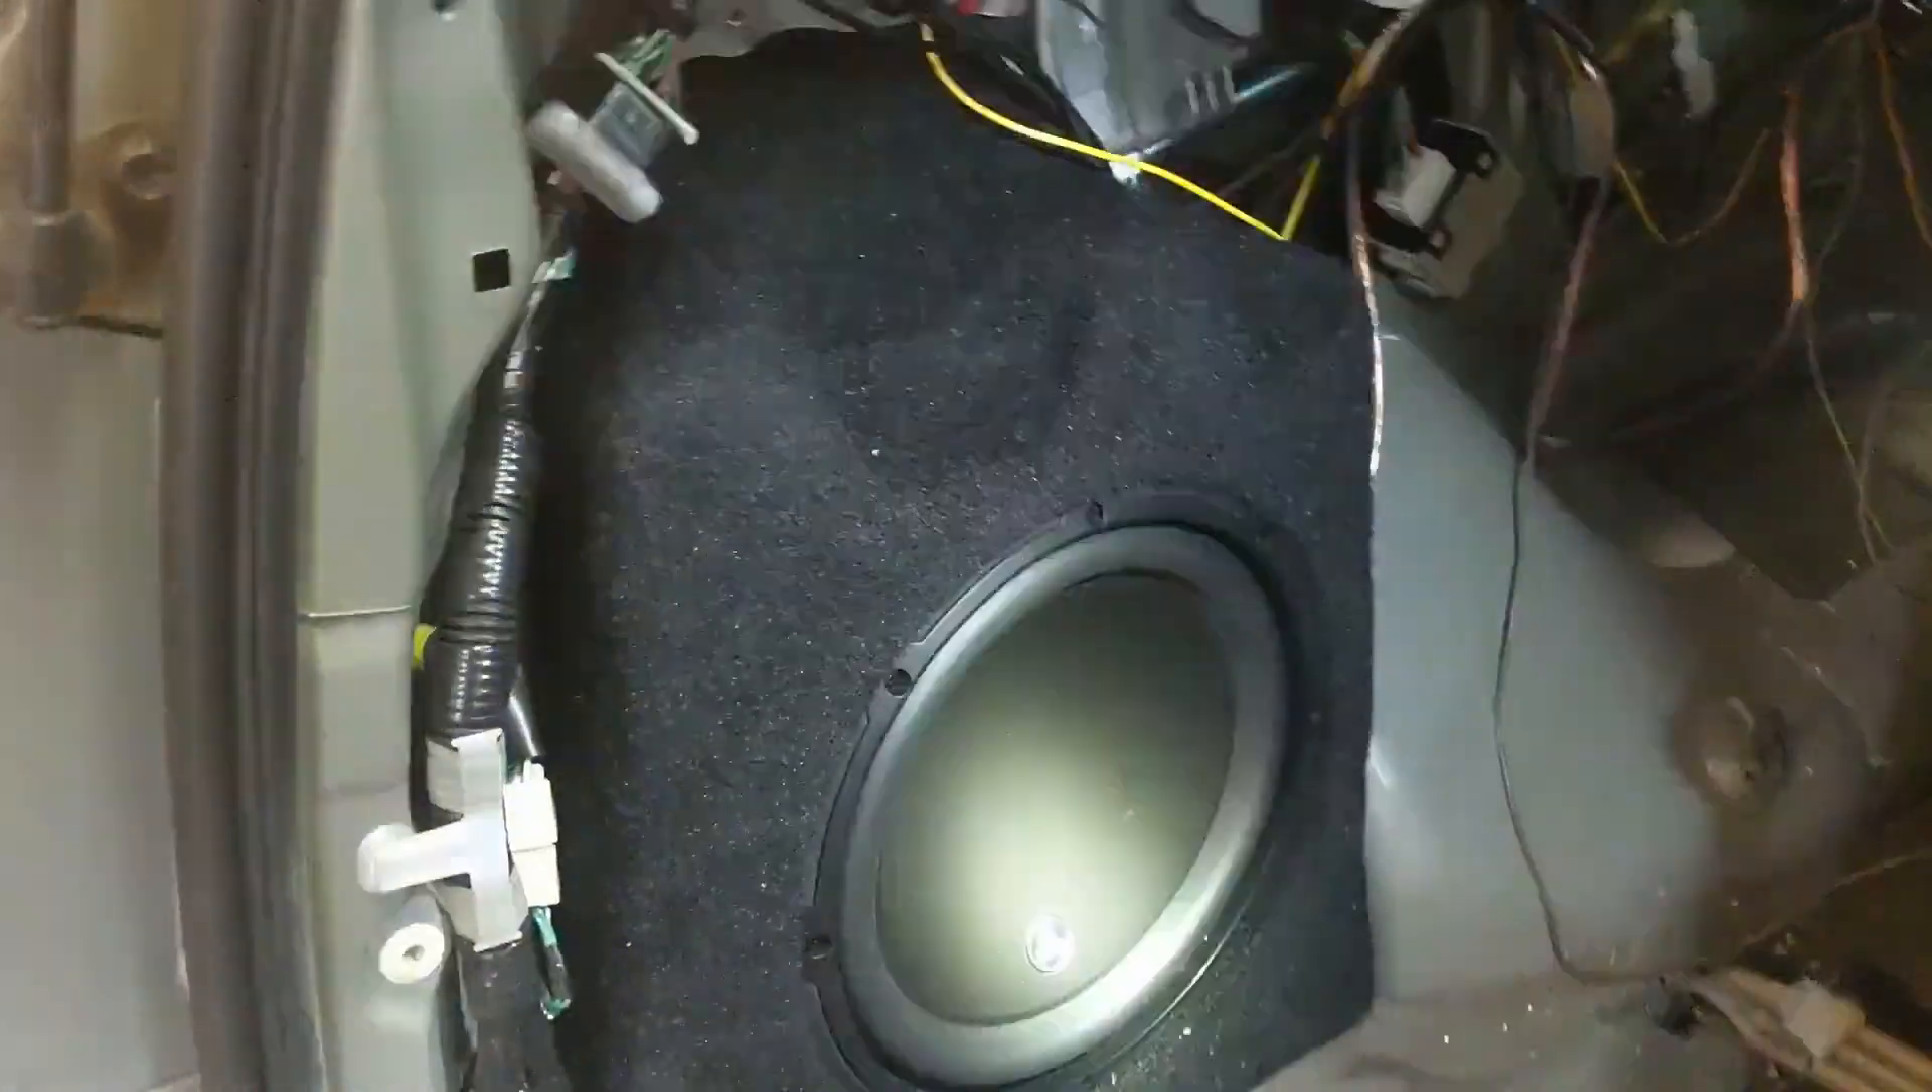I've got the subwoofer uh put into place here it kind of fits in there.